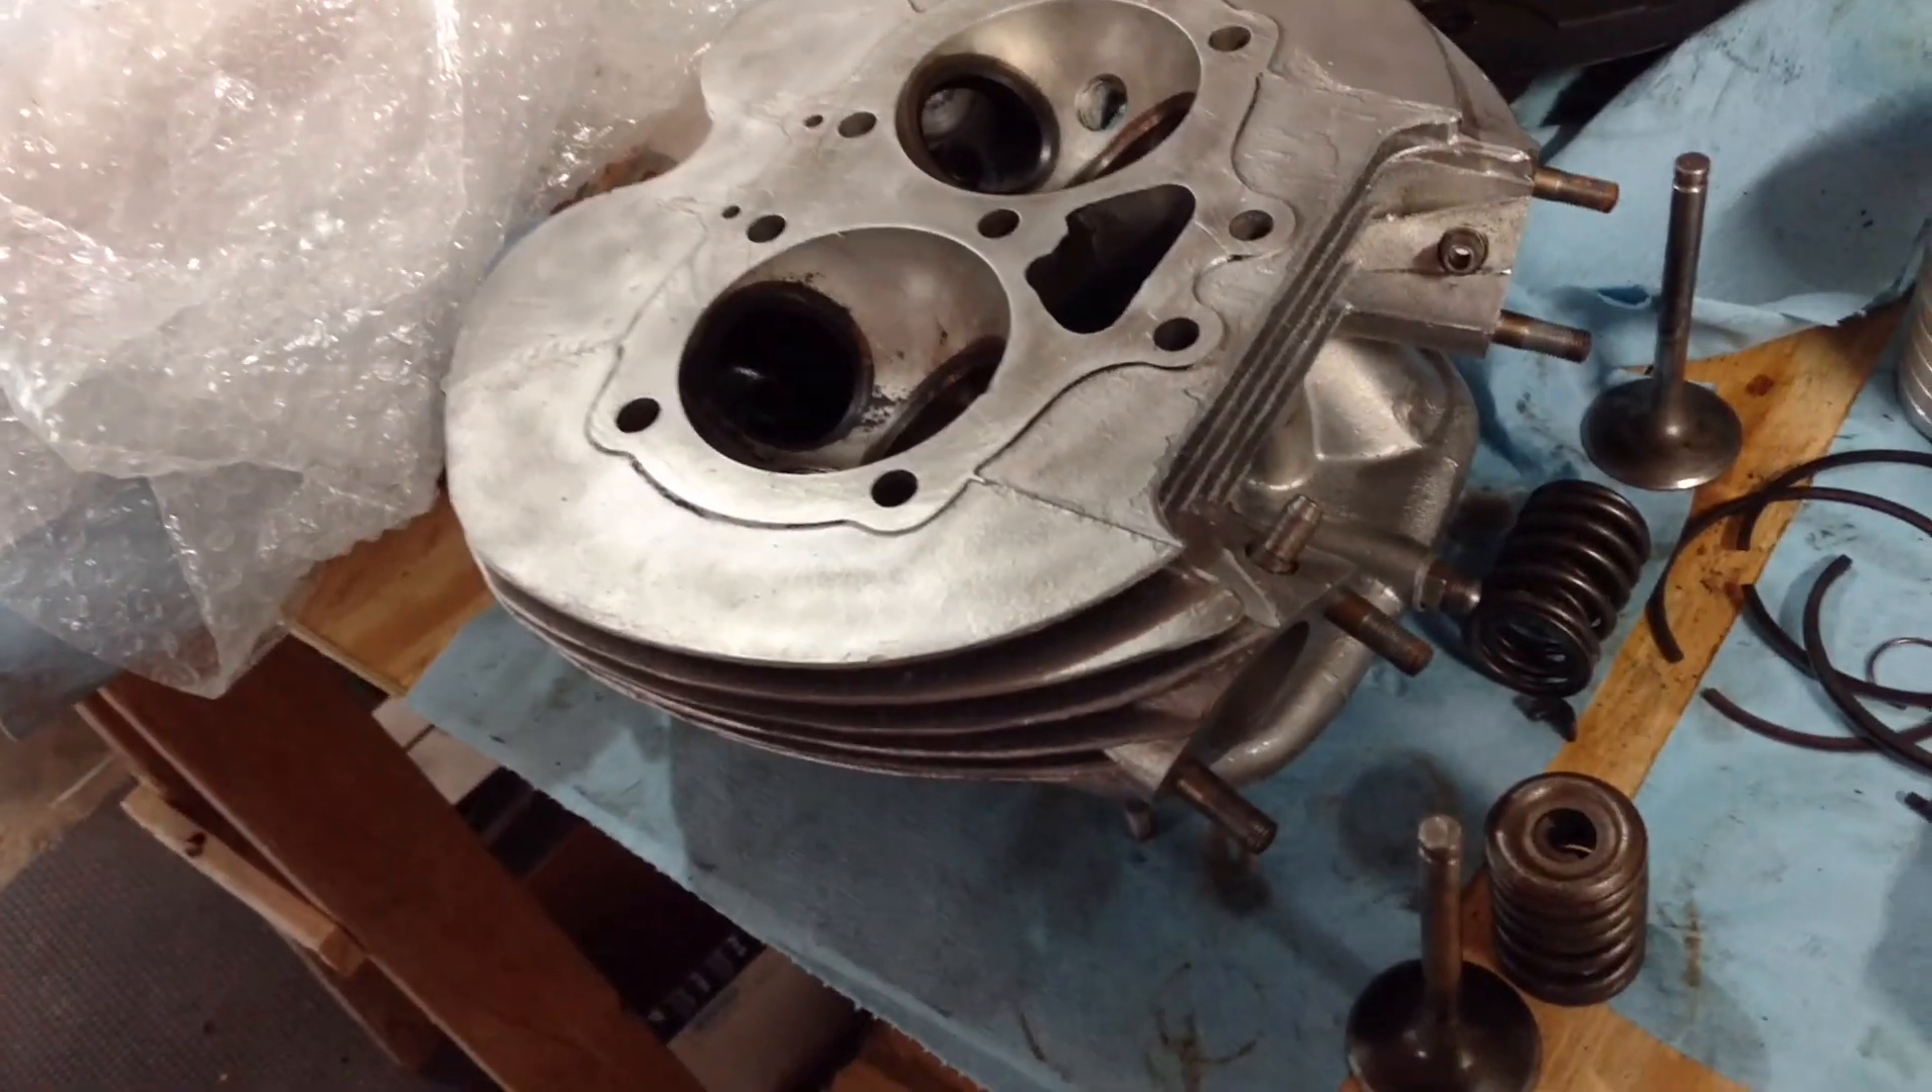Oh, I ended up getting the valves out of my freshly cleaned head.